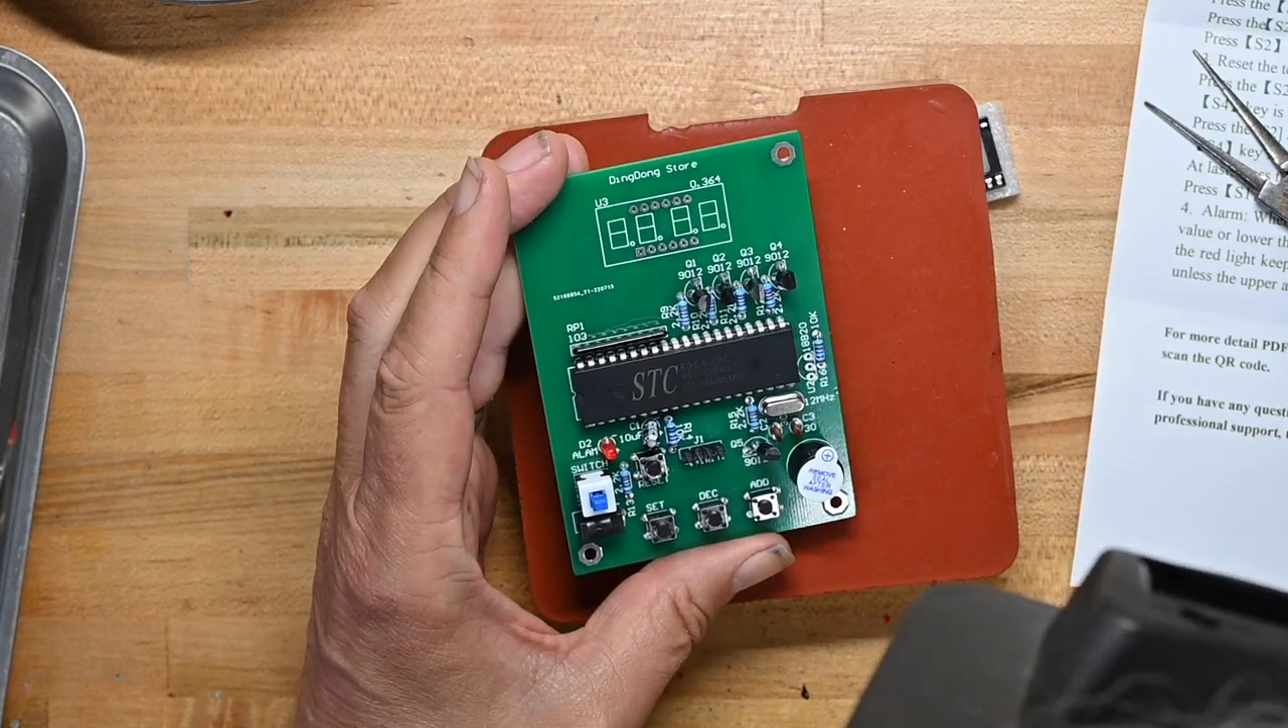That's the chip in place.